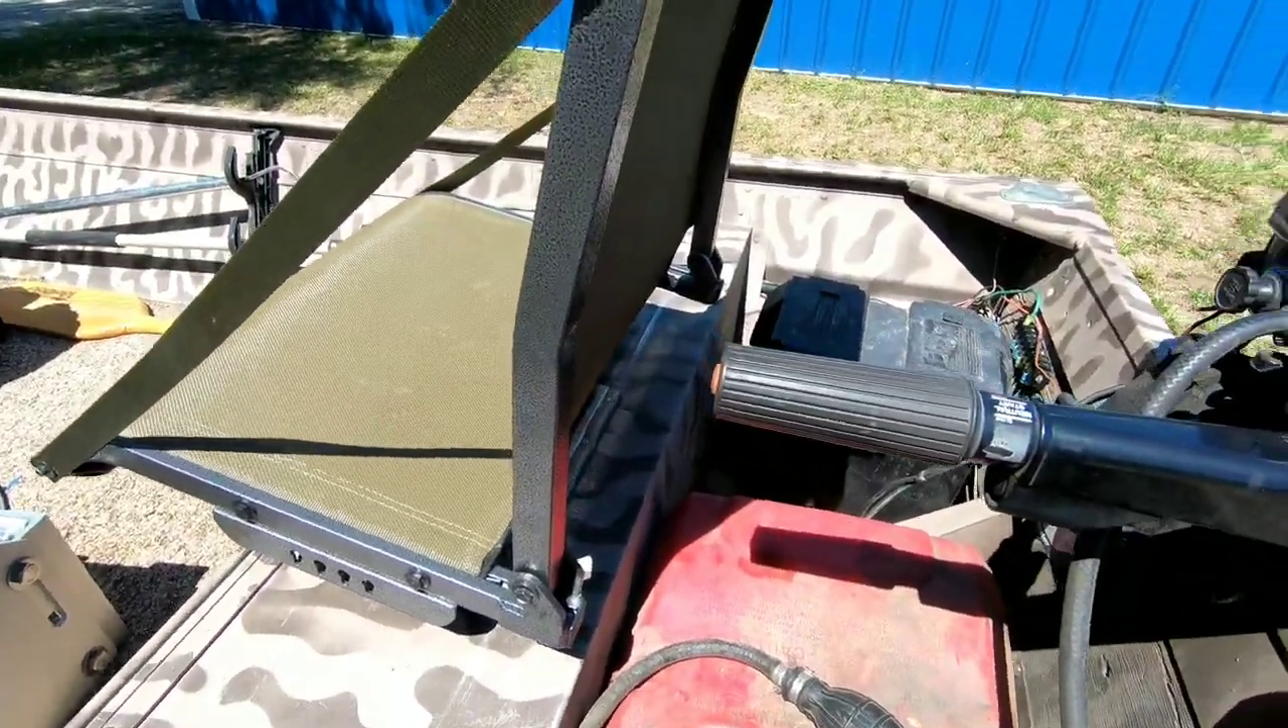A tiller handle is too close to my actual seat in the rear.